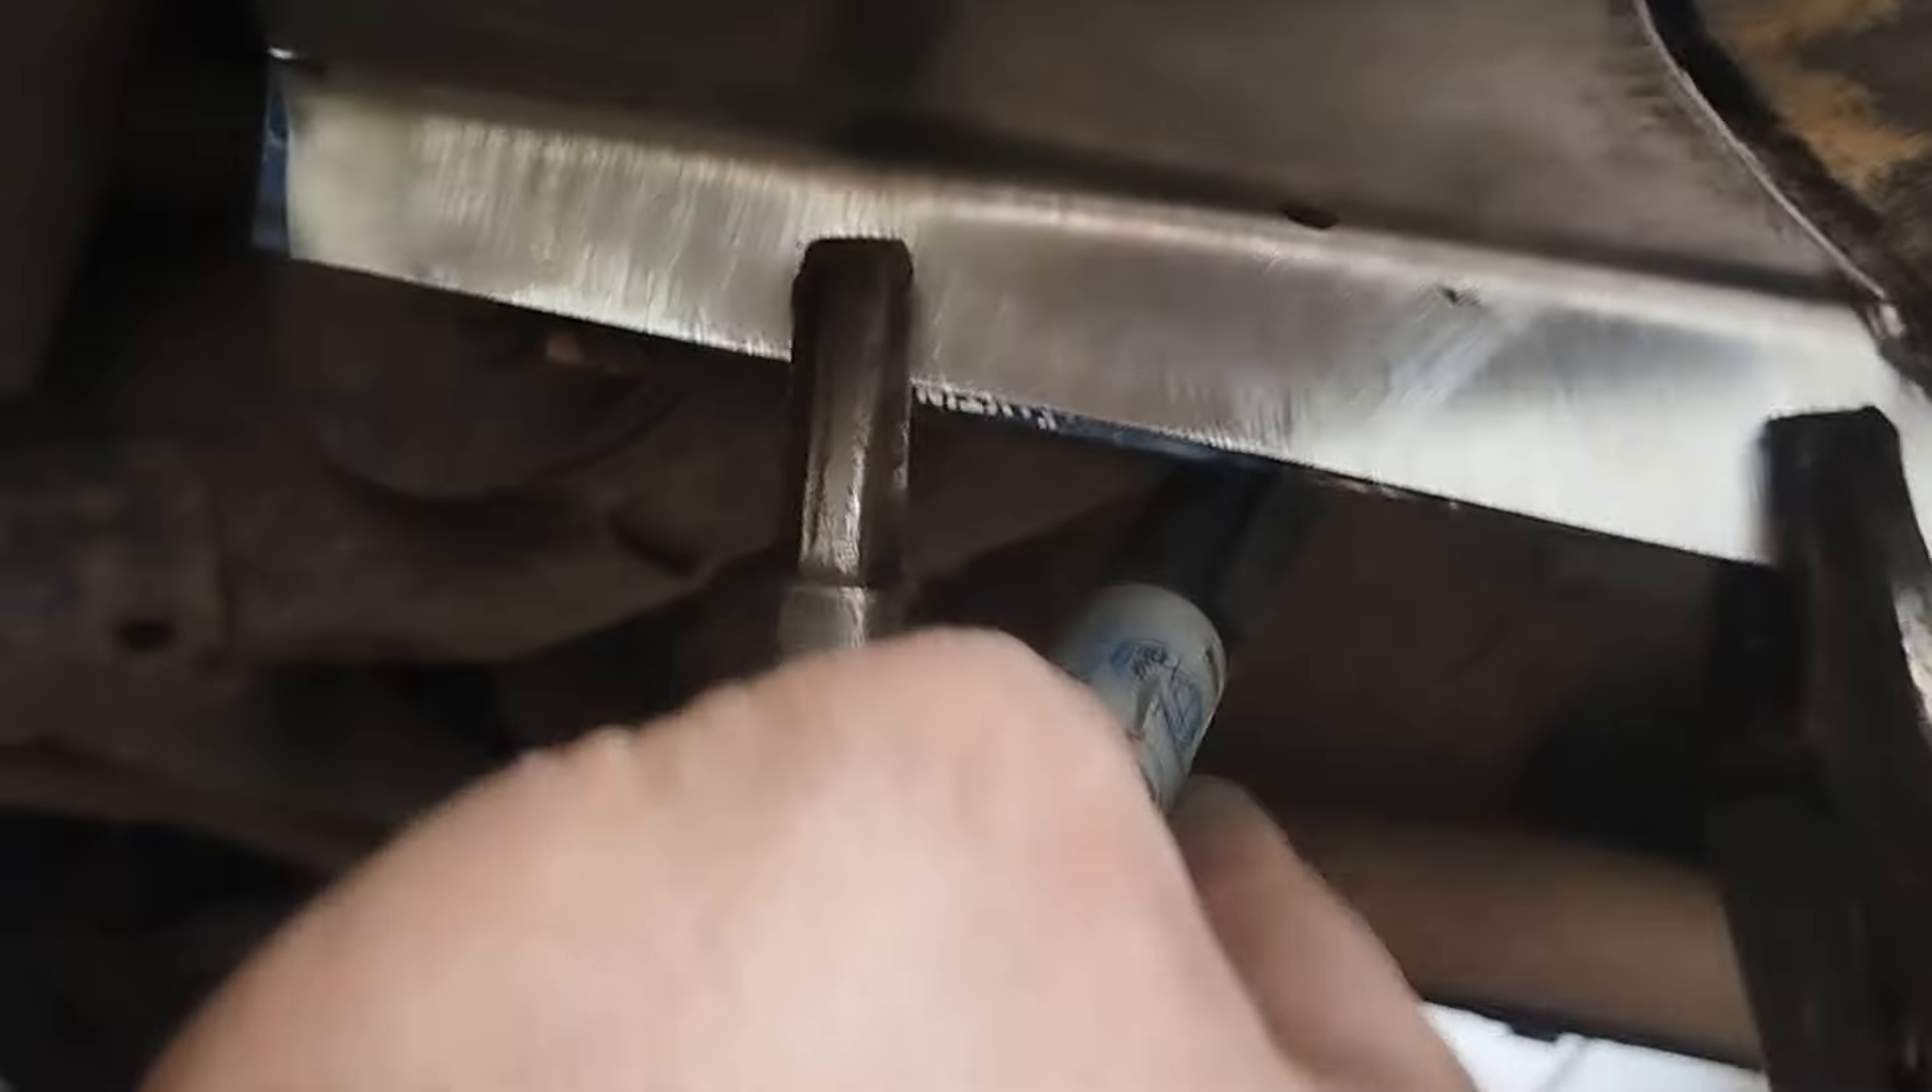Przyłożyłem tą naszą blachę na razie wstępnie do samochodu.